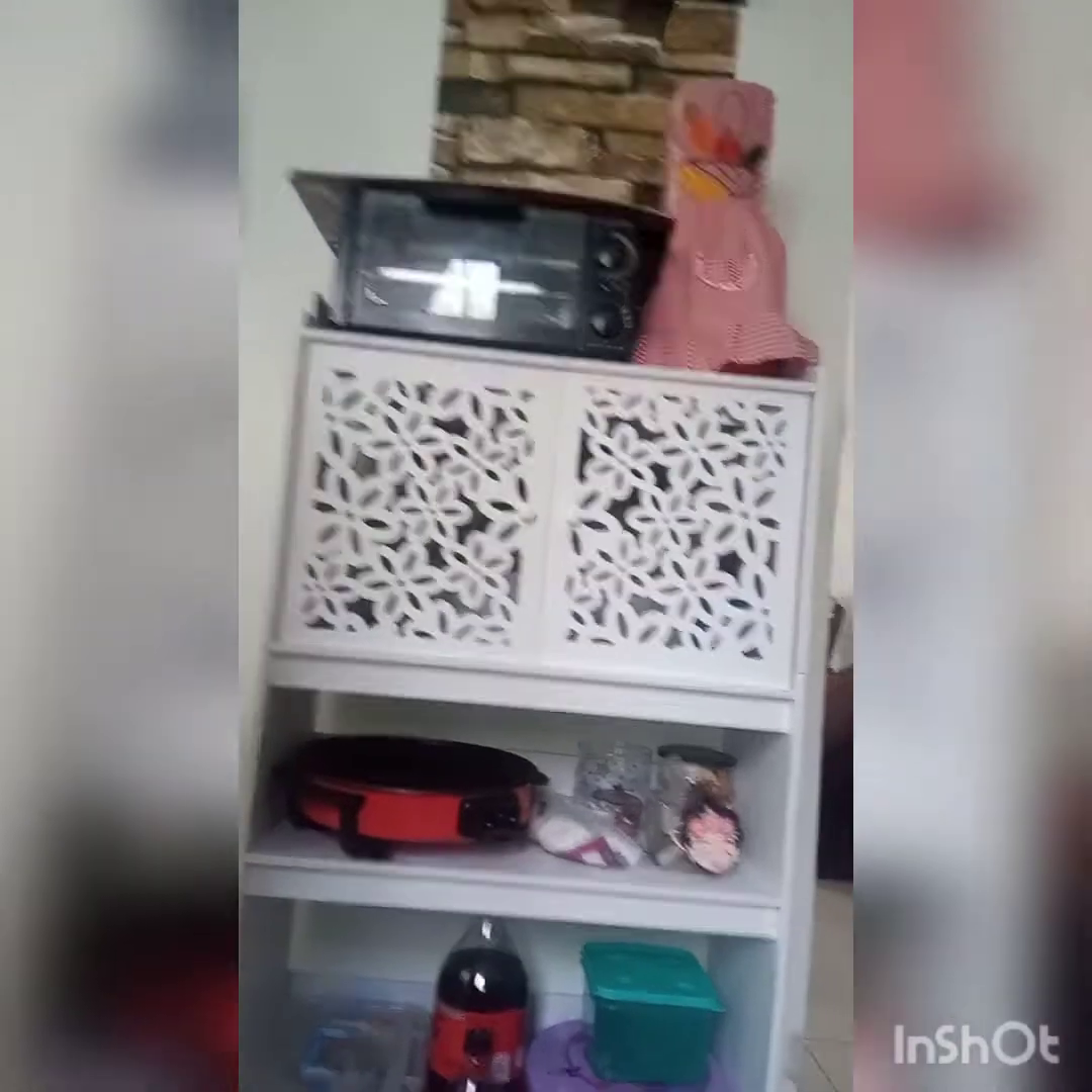Pues listo, ya quedó armada la alacena eco resist, vean qué cosa tan bonita.